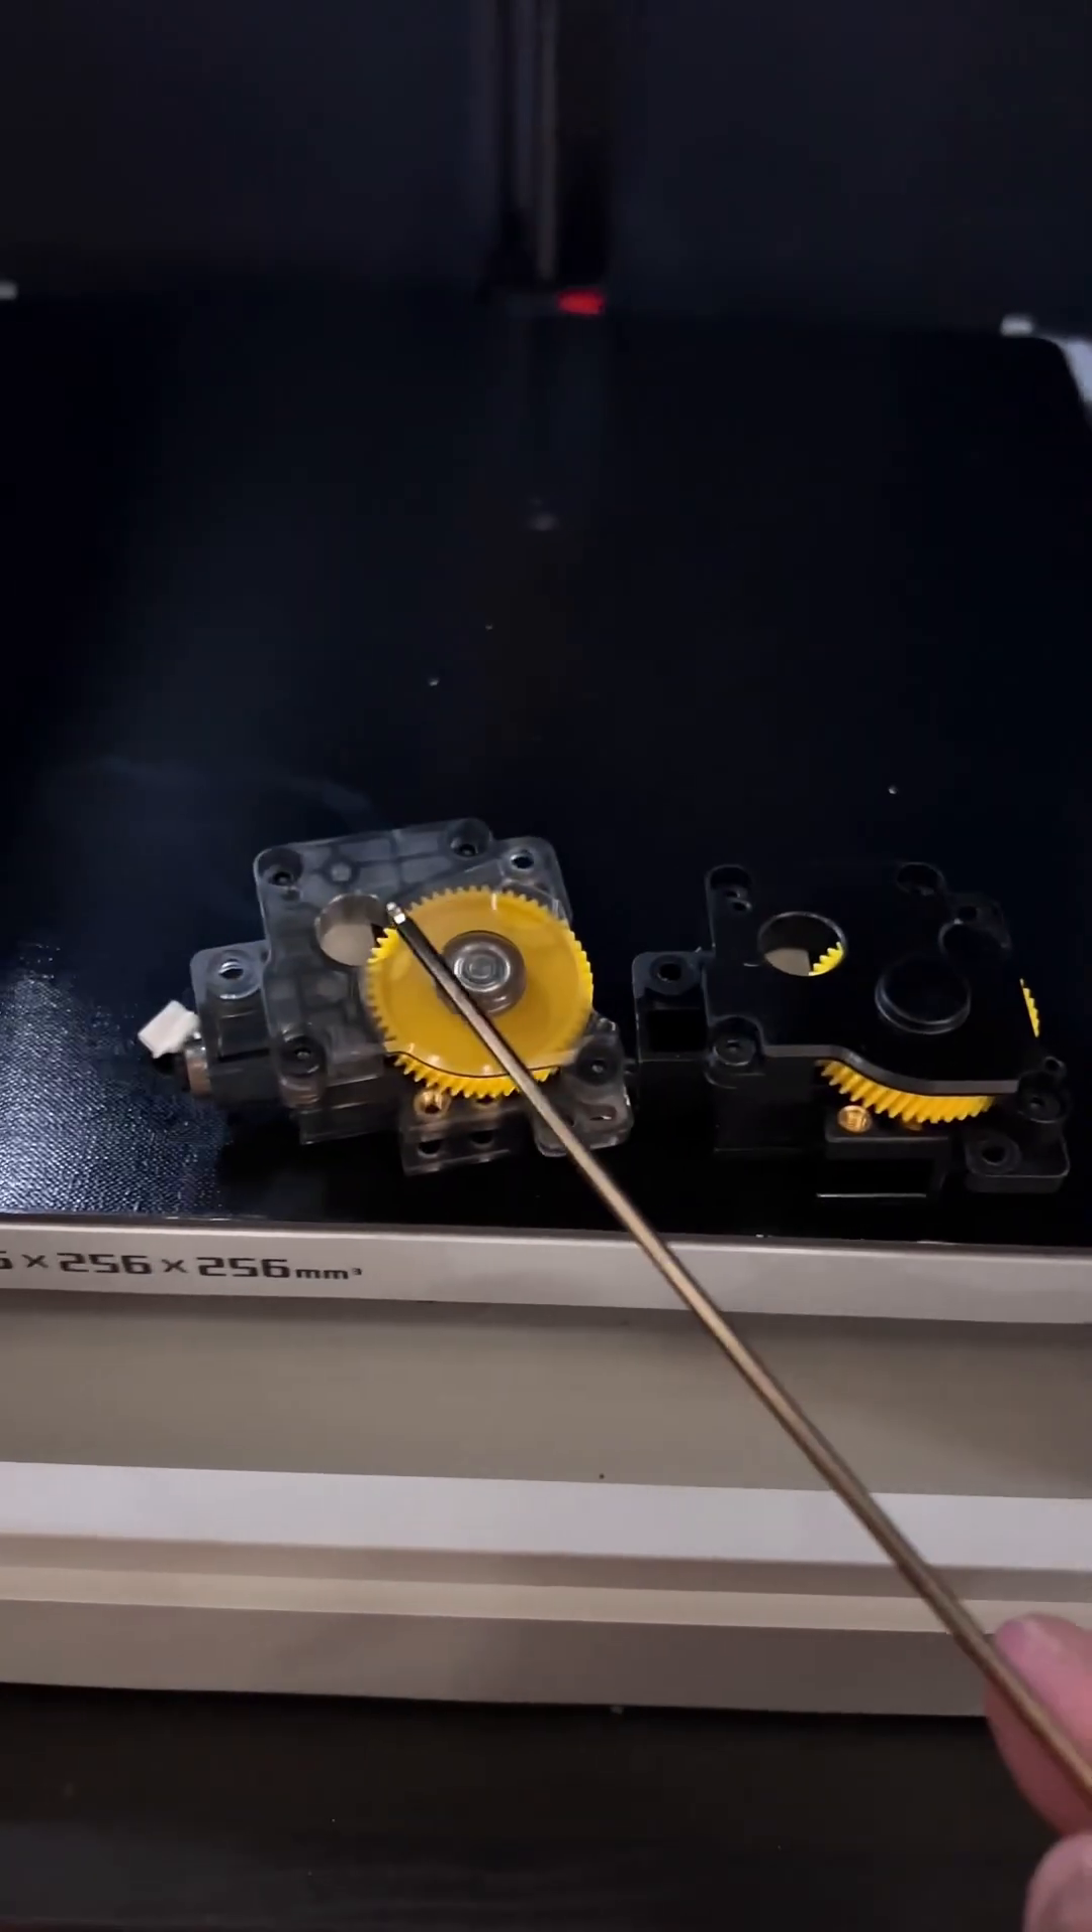So after a bit of a struggle, I was able to remove the extruder and we can see that there's a big difference between the two of them.